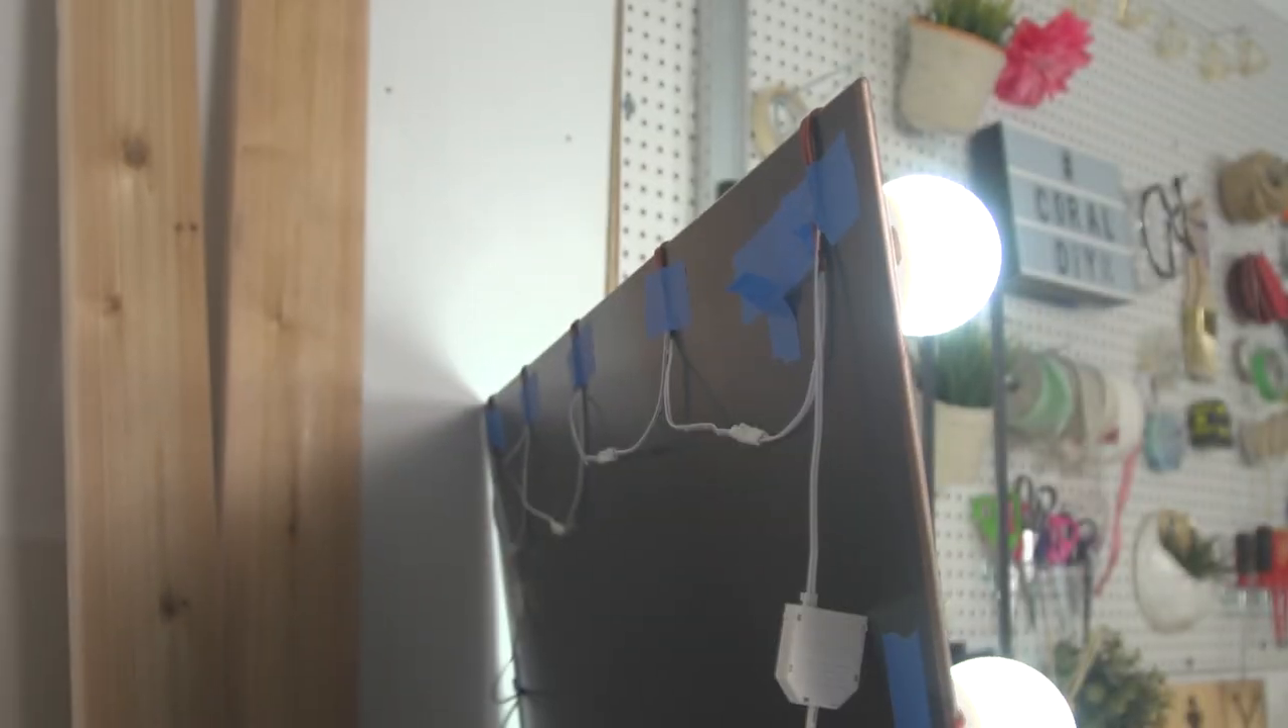To polish this mirror off I've taped off all the excess cords to the back of my mirror And painted the exposed wire a shimmery copper.